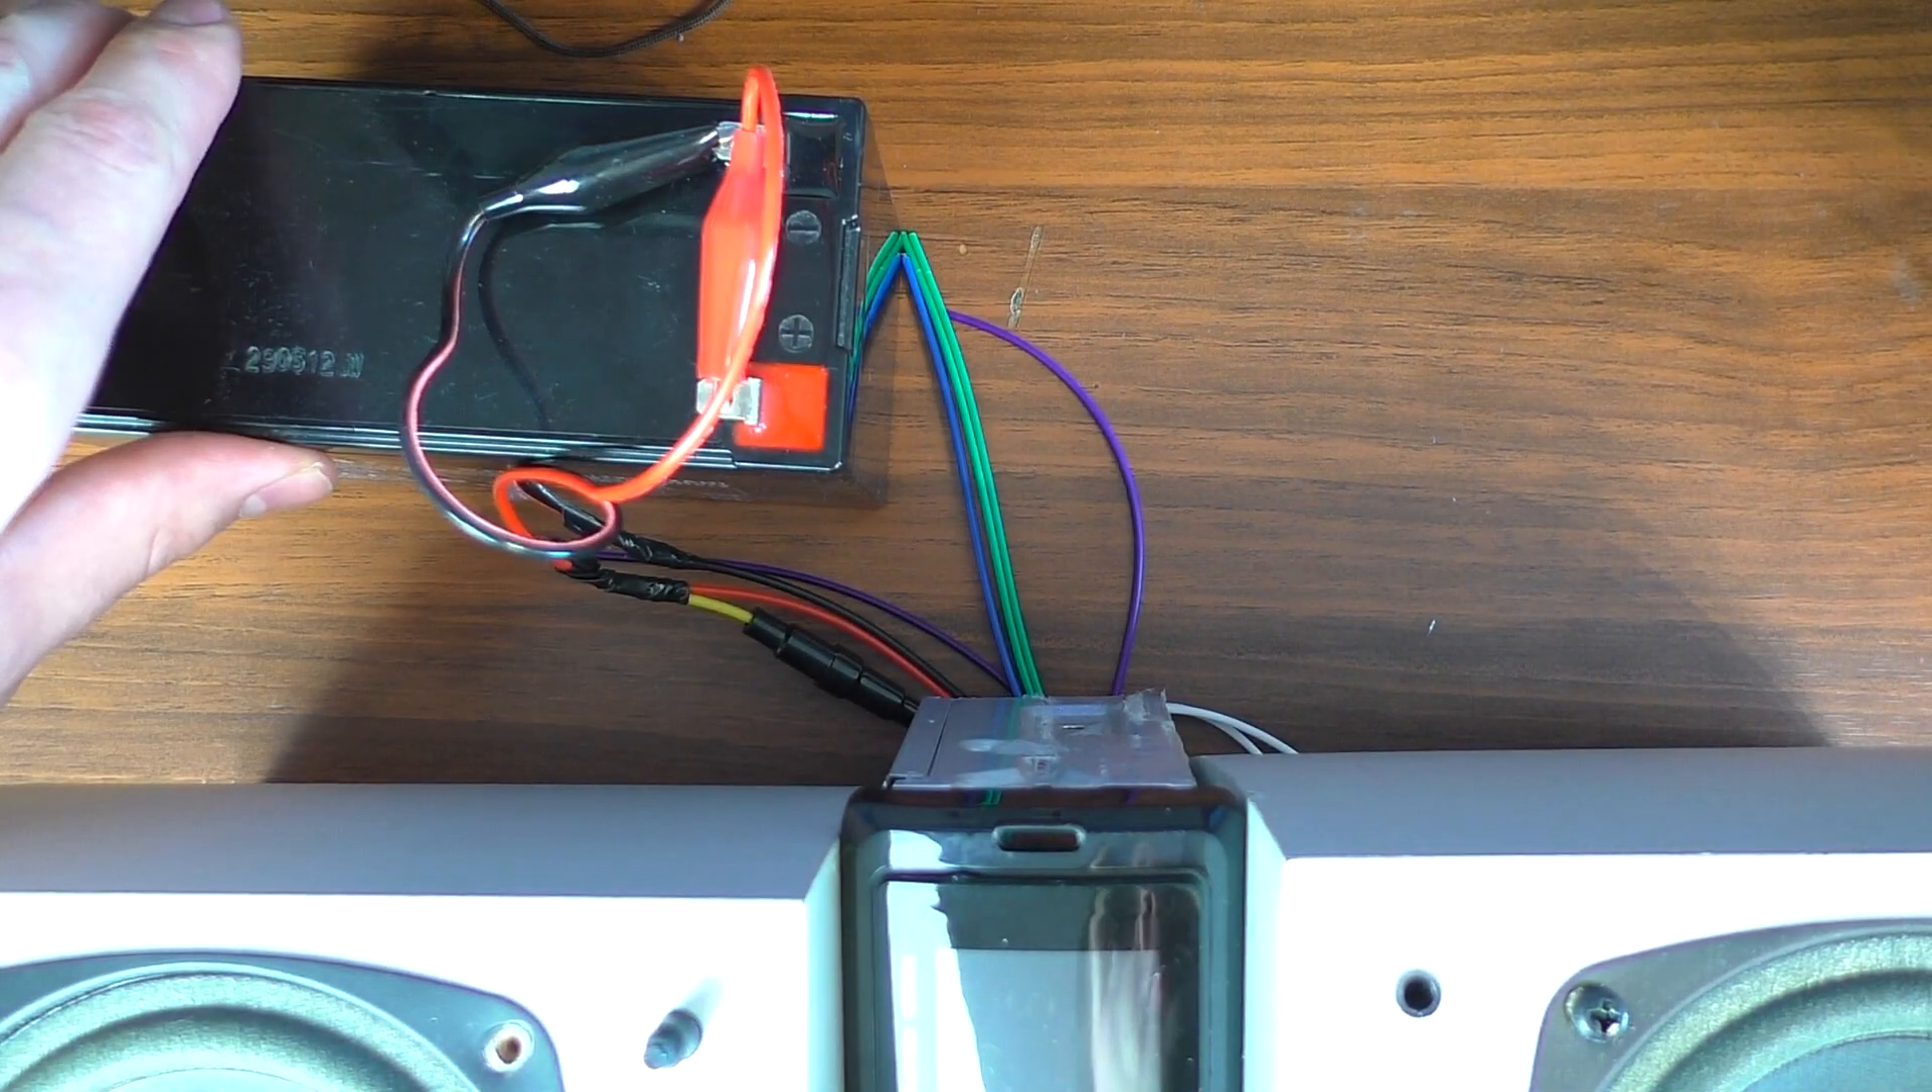Наростил проводочки с такими вот крокодильчиками. Прикрутил концы и подключил к аккумулятору.